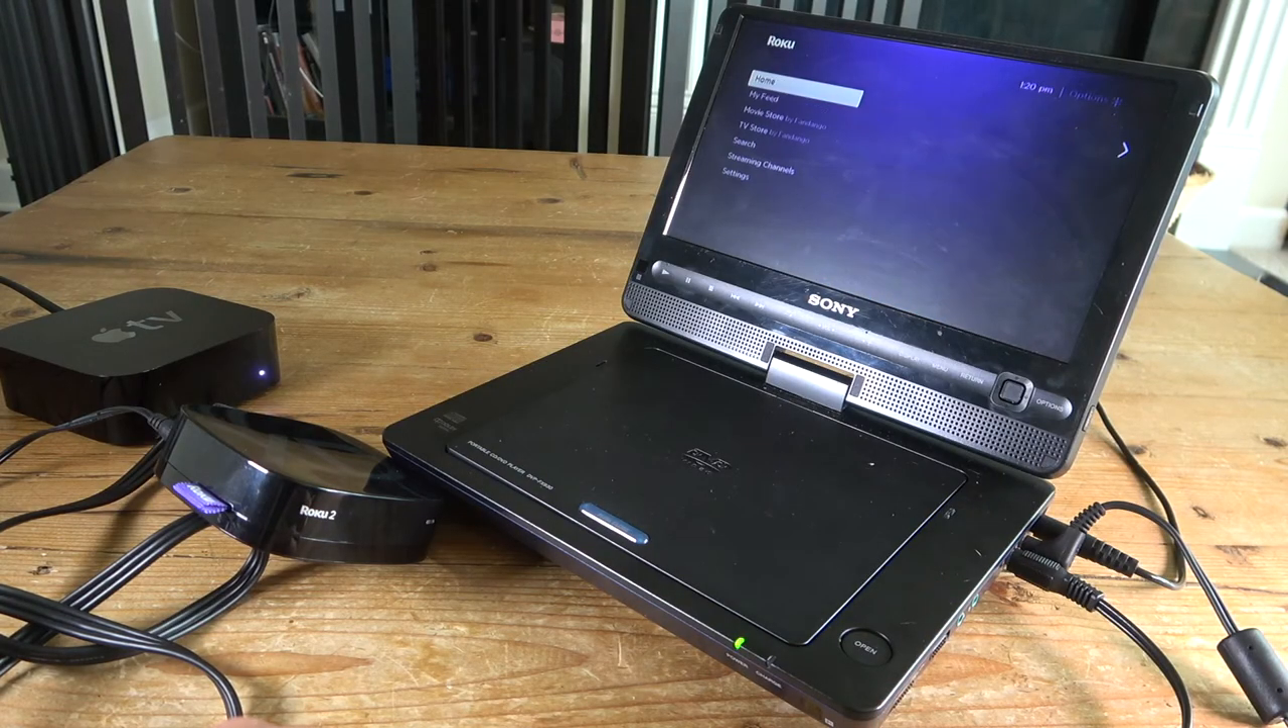Press your input button and there it is there is your Roku connected to your old portable DVD player so you can watch Netflix you can watch YouTube and you have a remote for it and it works just fine.